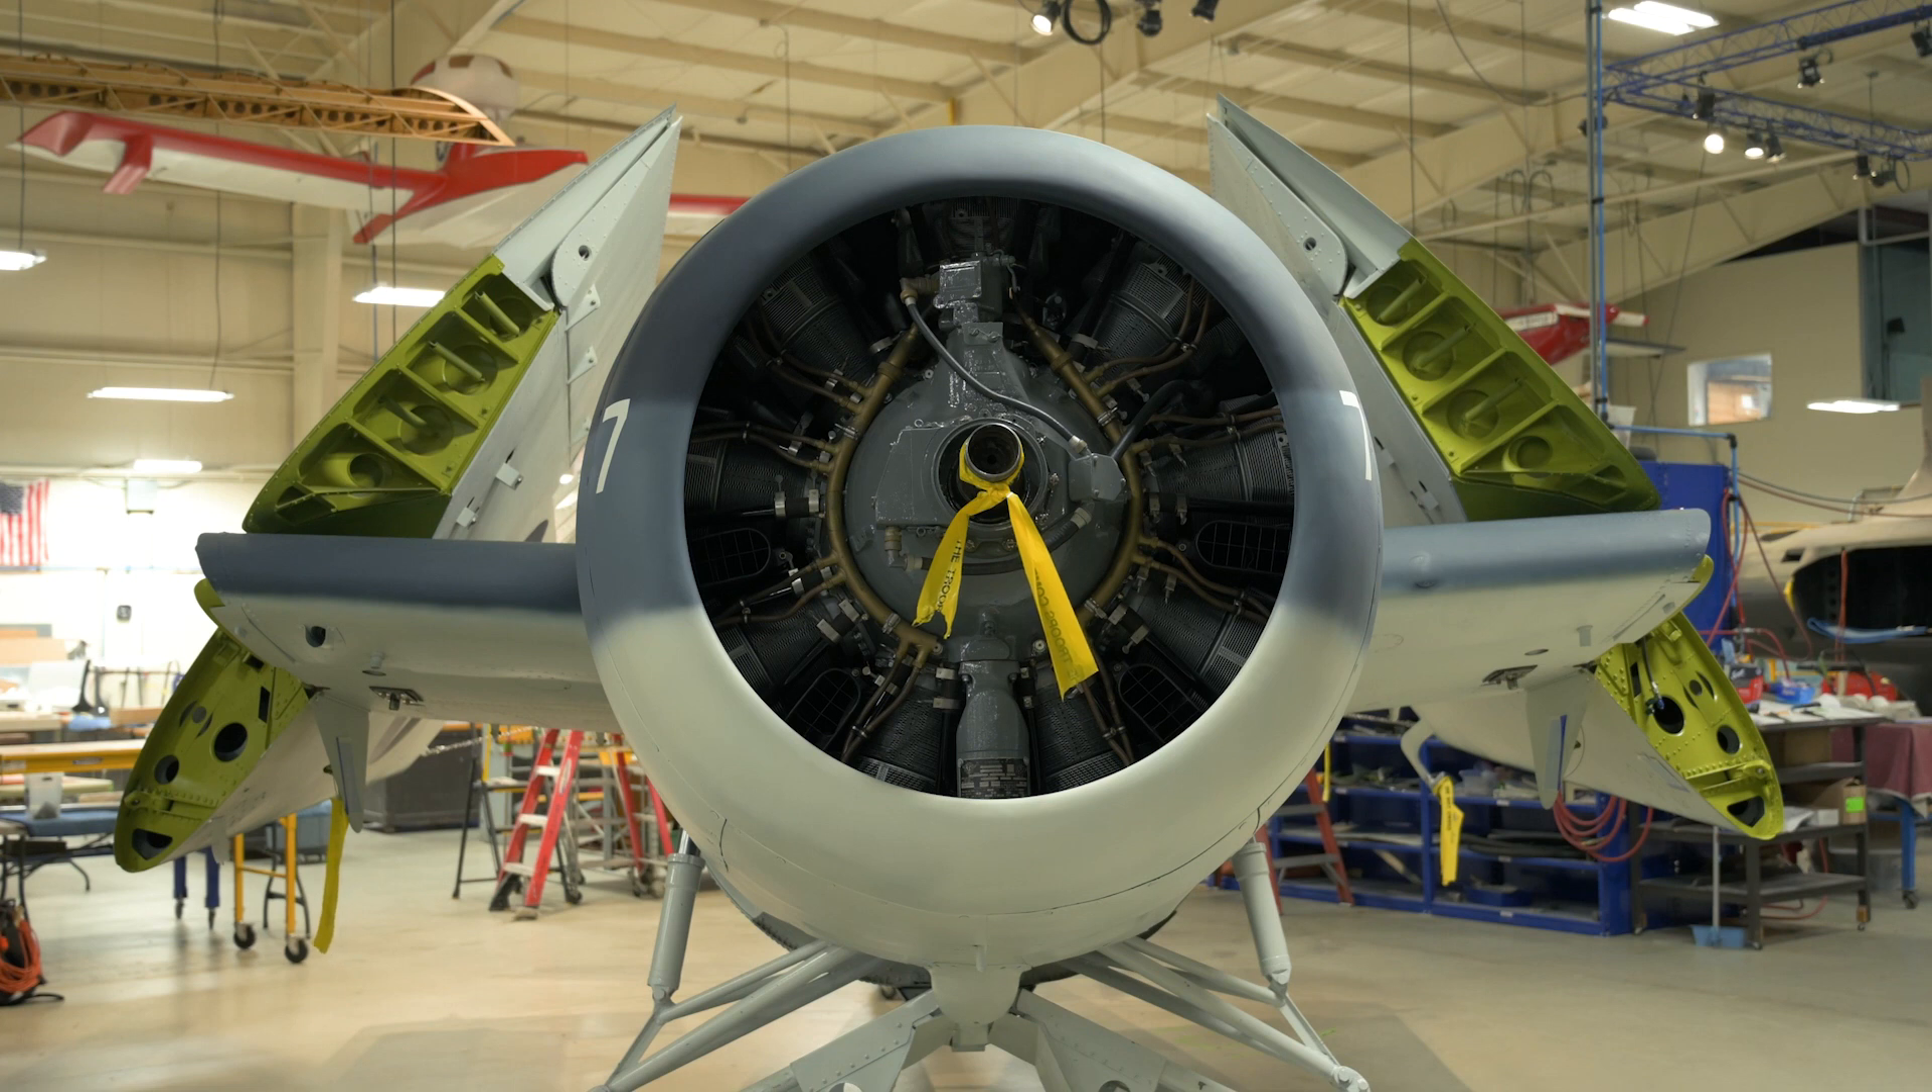Our Wildcat restoration now has both of its wings.